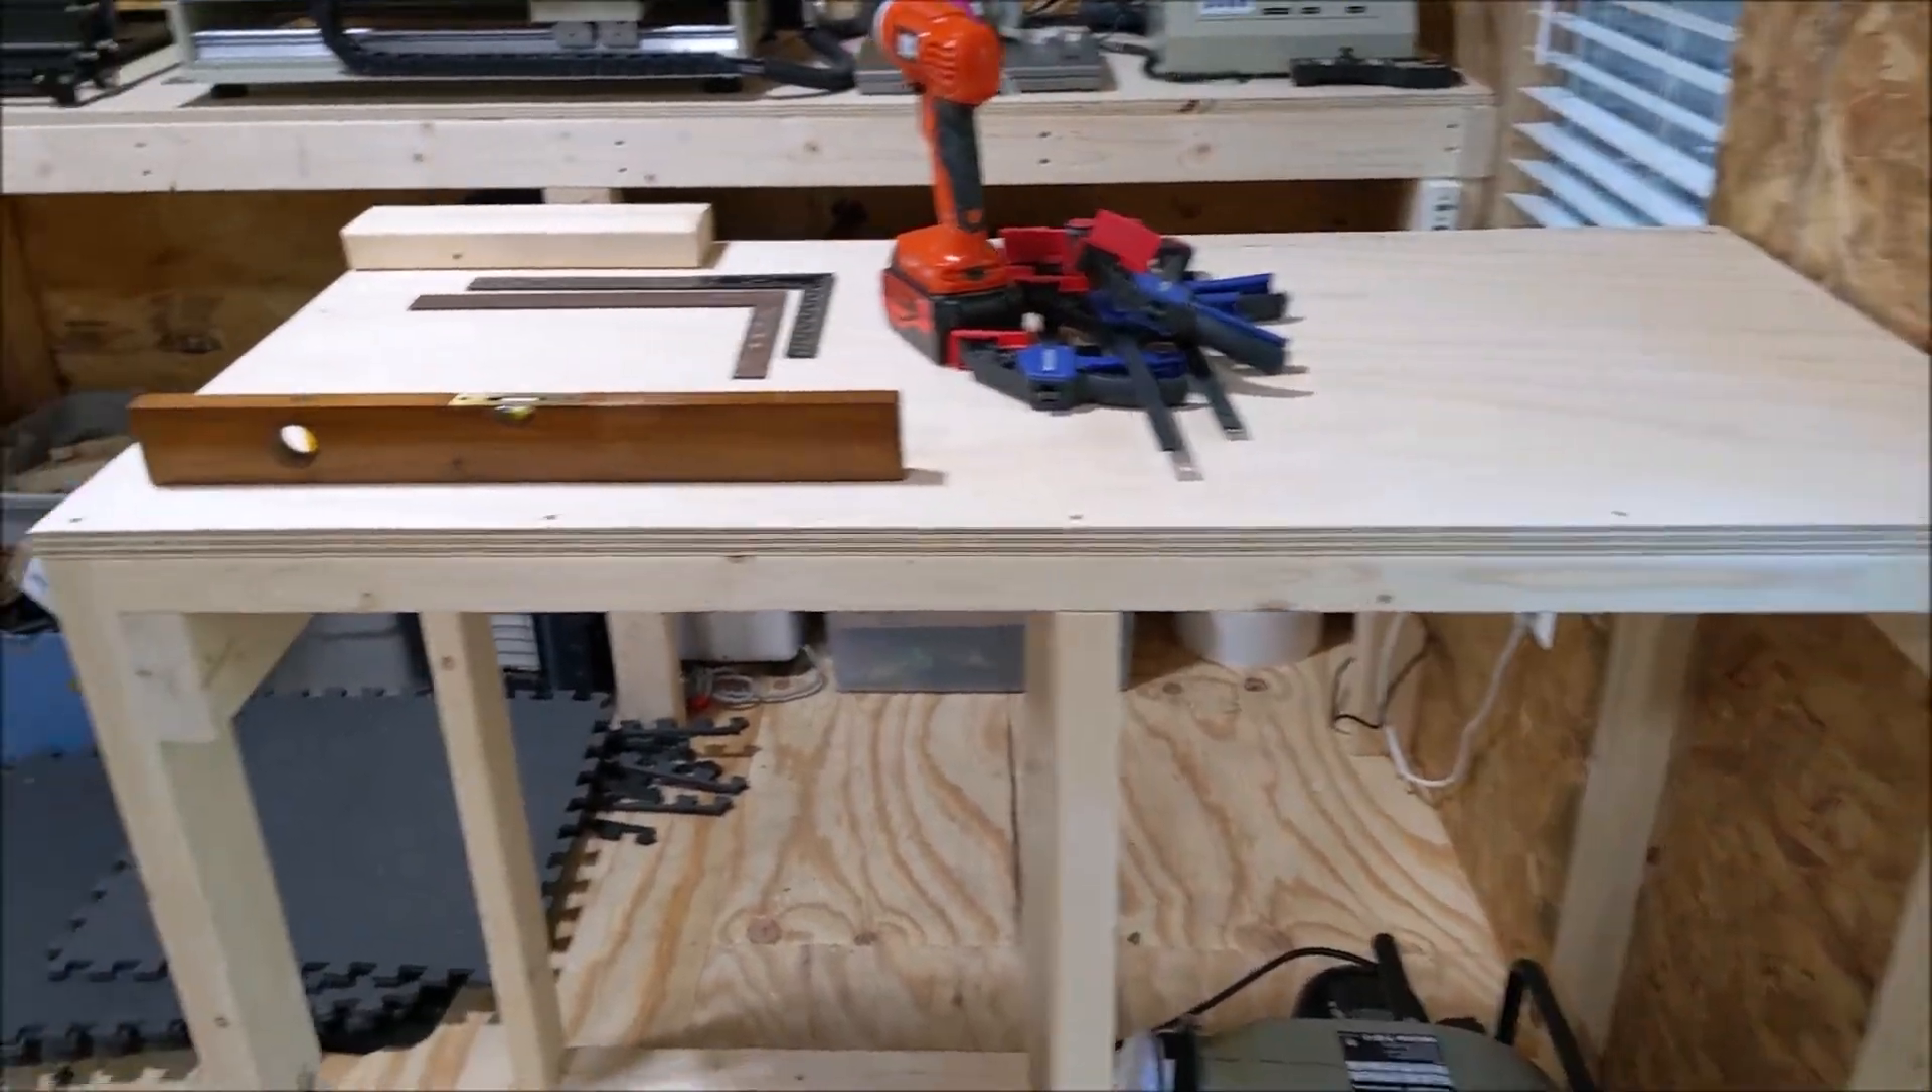There's our top three-quarter inch plywood, all screwed down.